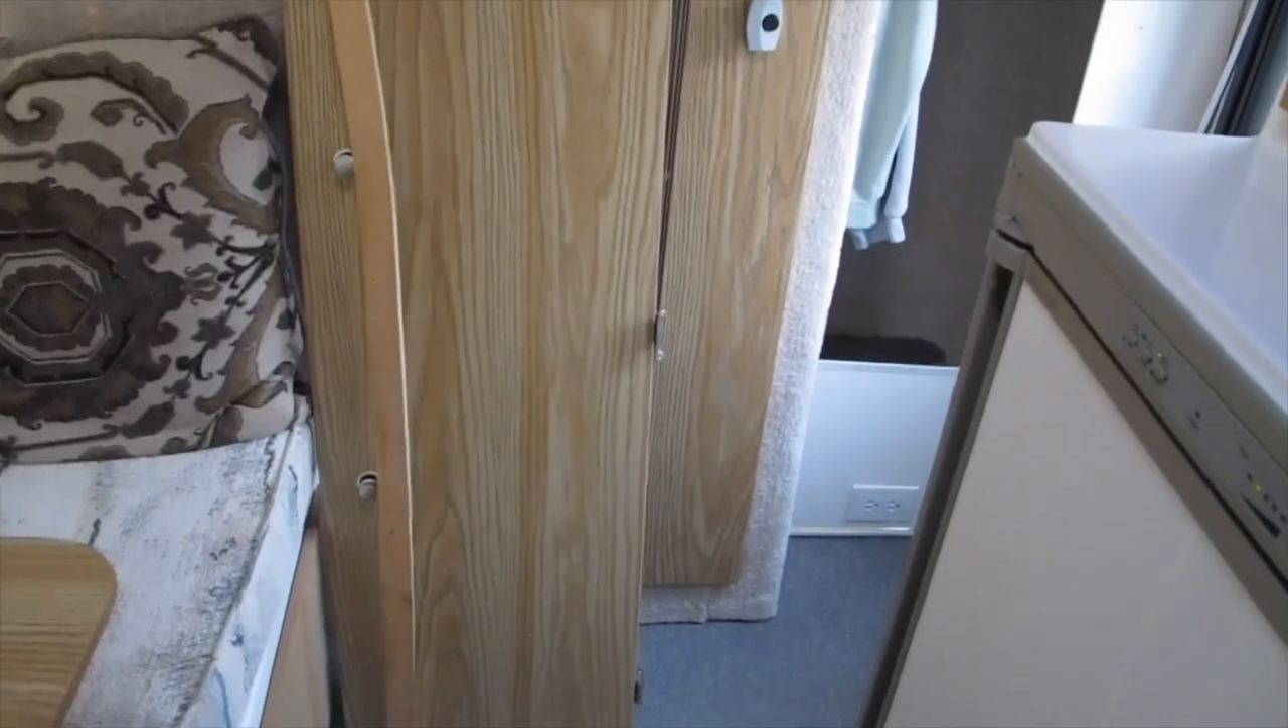I've already taken the door off and the door is held on with just this one two by two or one by two and you can see it's not straight and it should be.